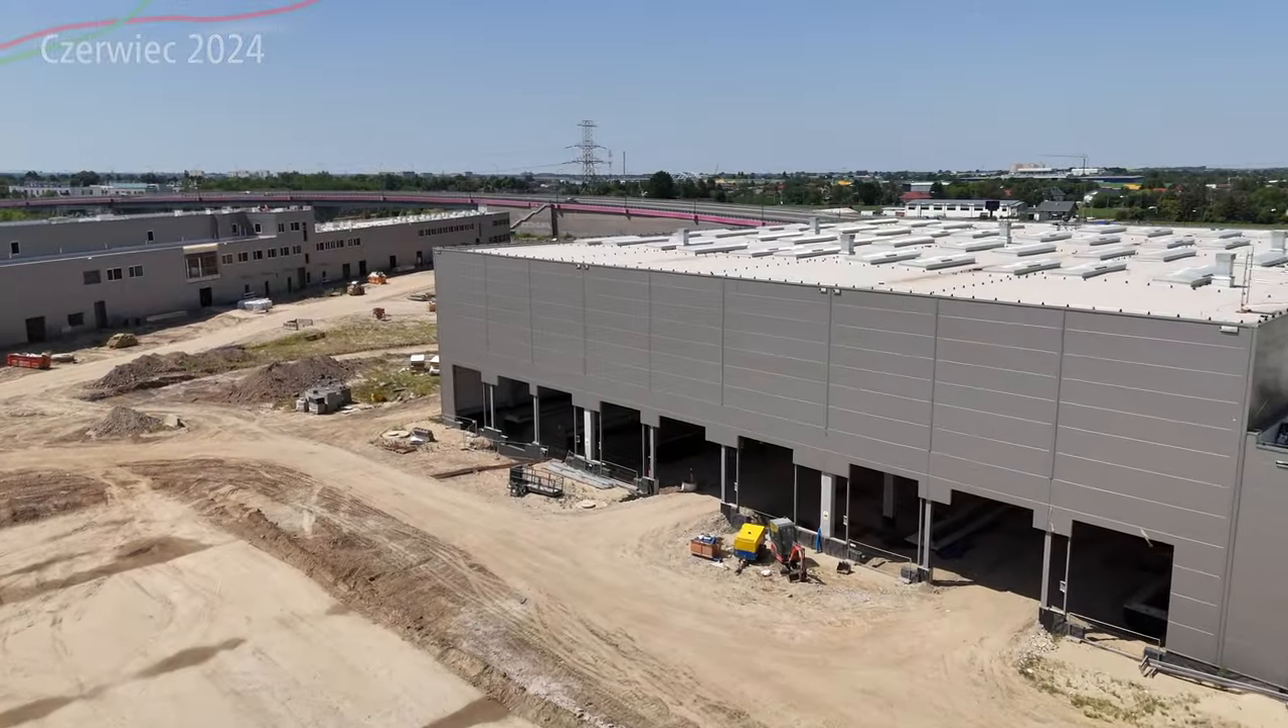Jak widzicie sama hala nie ma jeszcze oczywiście bram wjazdowych, ale widzimy, że już właściwie wszystkie ściany poza tą ścianą od tej strony wschodniej są już właściwie gotowe.